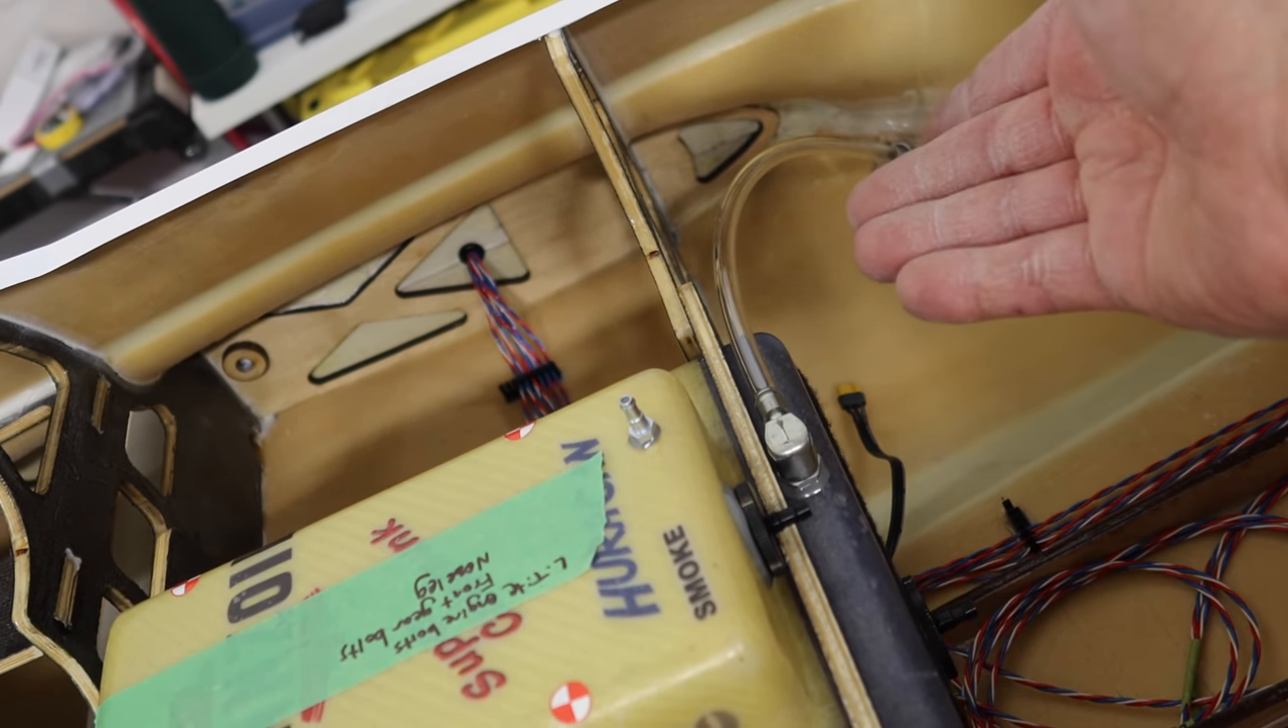All right and there is the vent line nice and clean and simple and short so no breathability issues on this one because it is massive tubing a nice short length and we're good to go with the vent line.